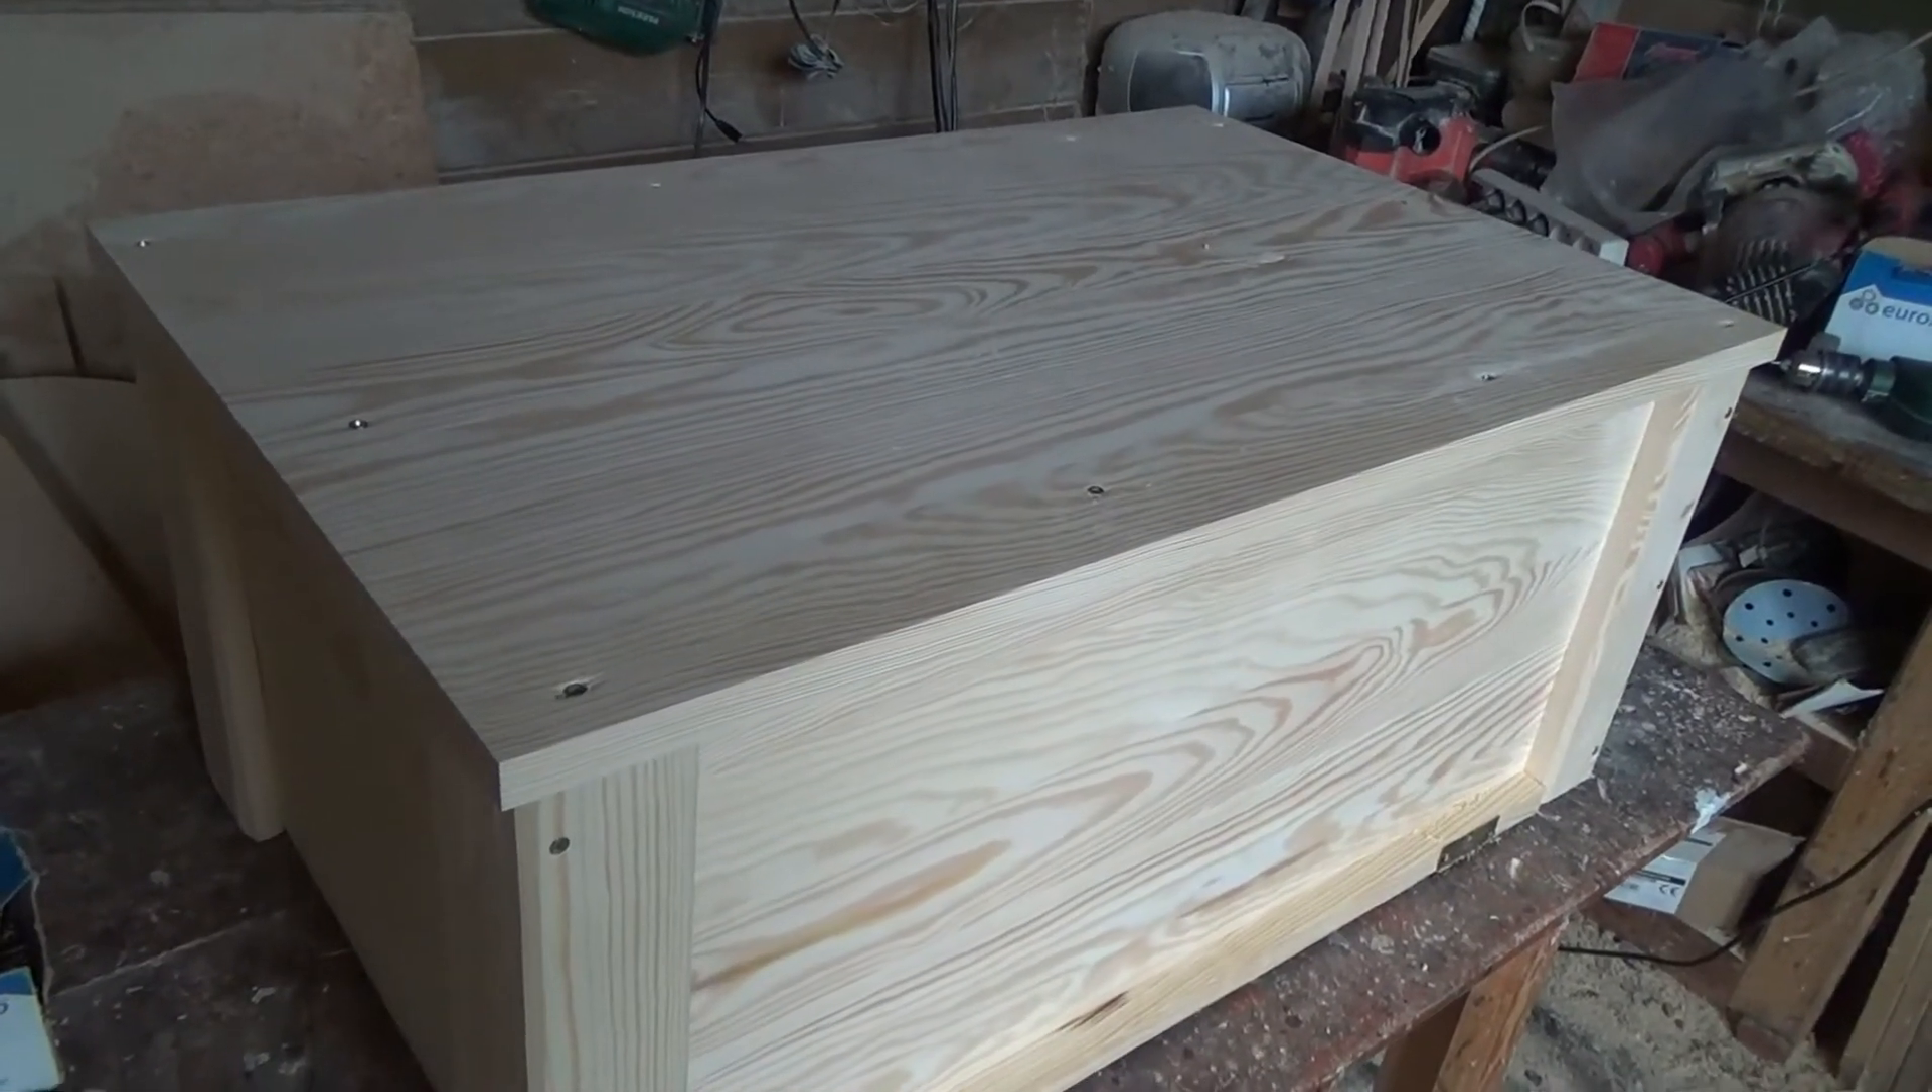Przykręciliśmy blat. To będzie spód tej skrzyni.